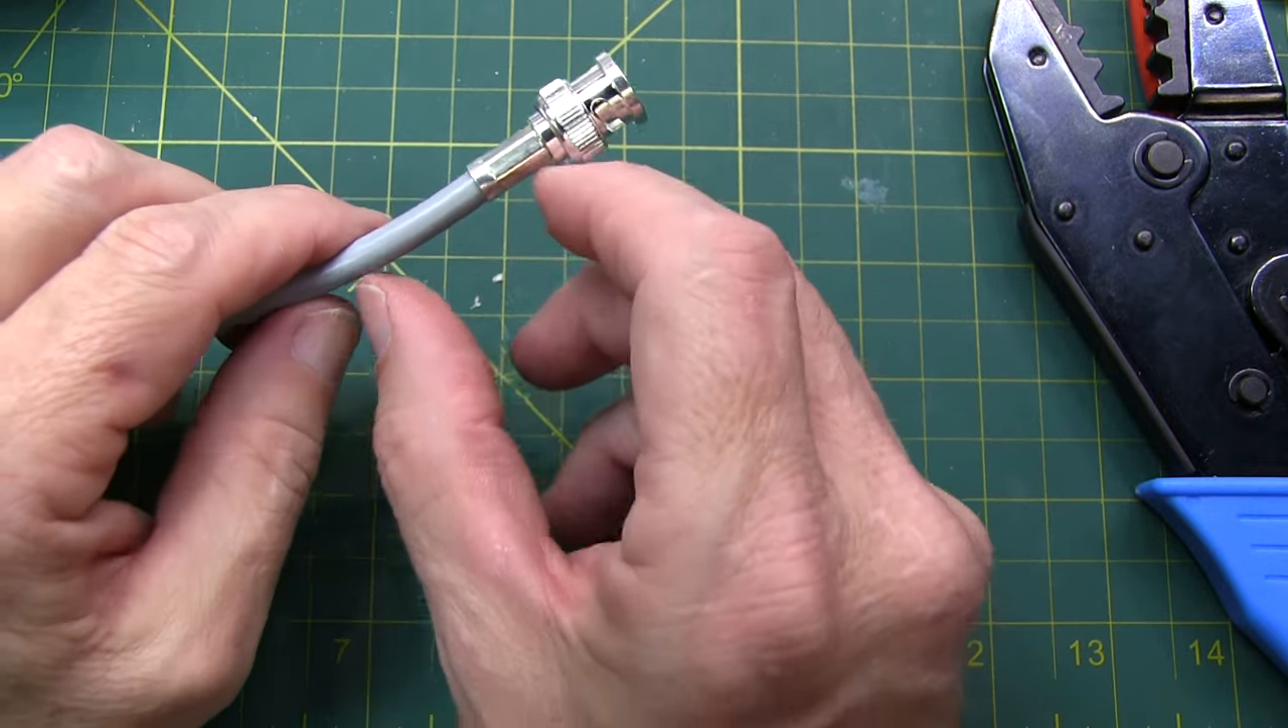That completes the installation of the connector.